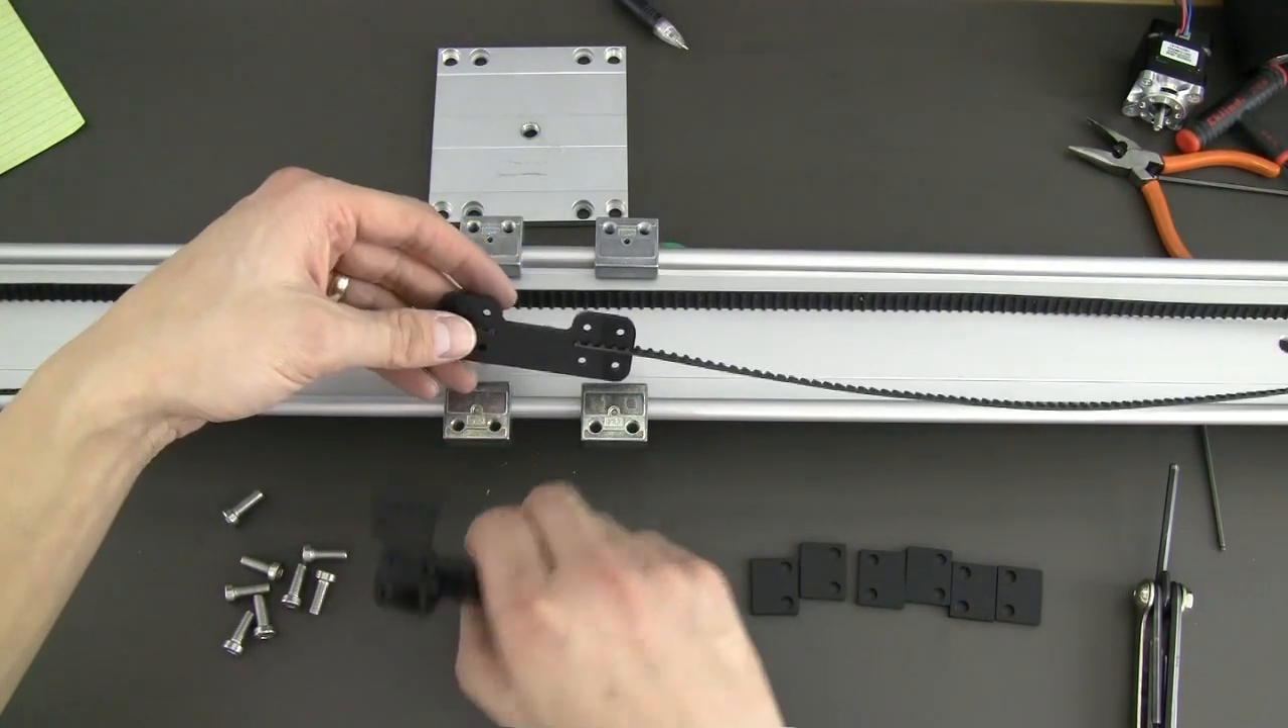So, now that you've put your belt in, that's what it should look like here.